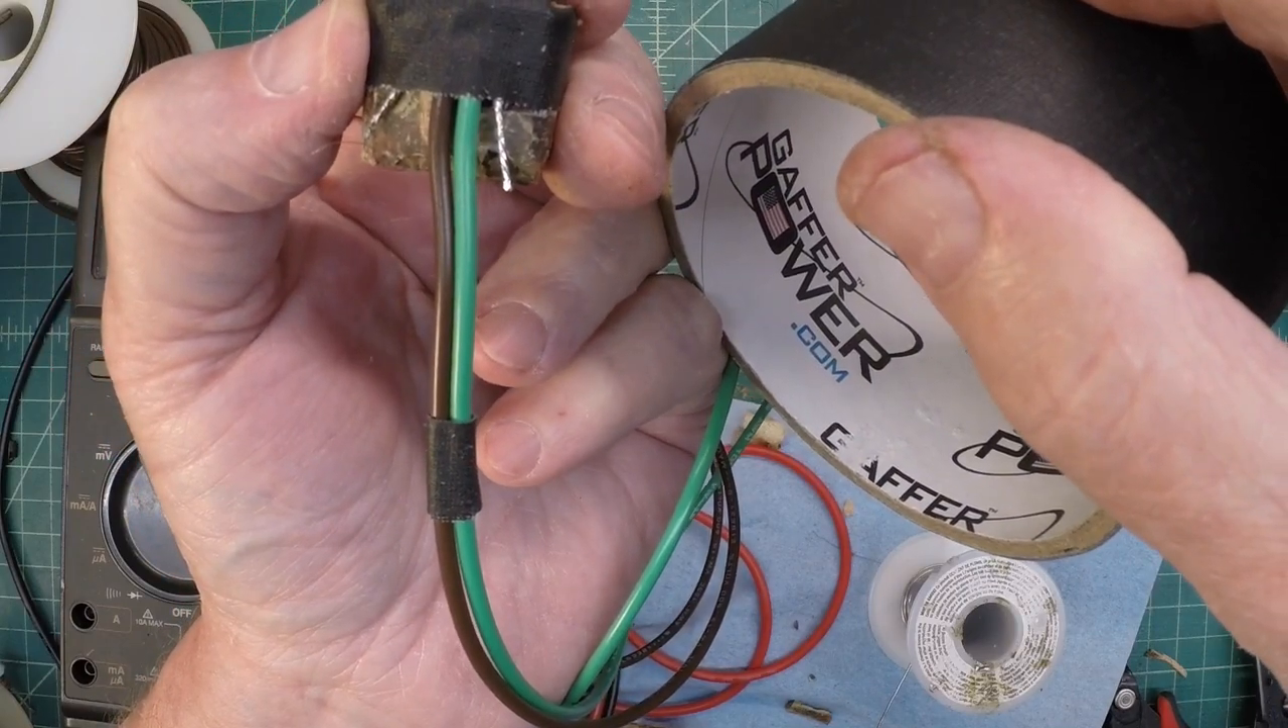You can see I have my new lead dressings on here. And I've got it taped up.